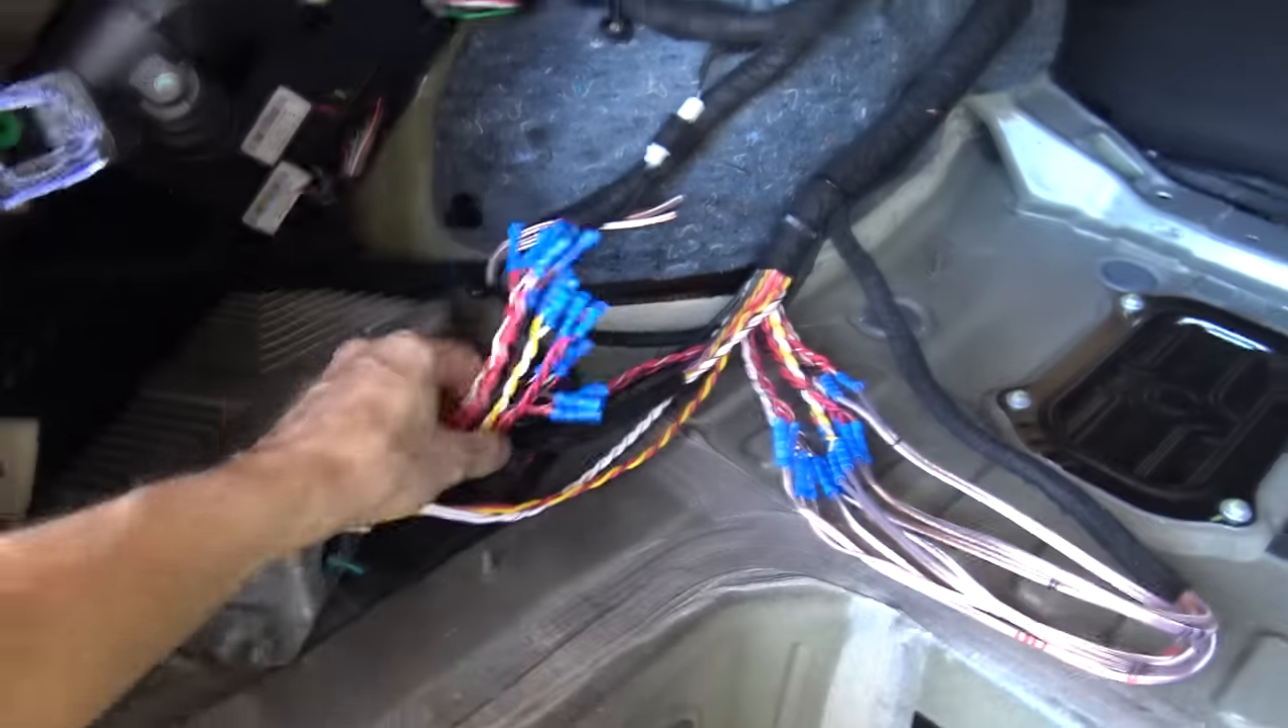After a lot of crimping, I've got the outputs from the amp just sitting there for the moment.